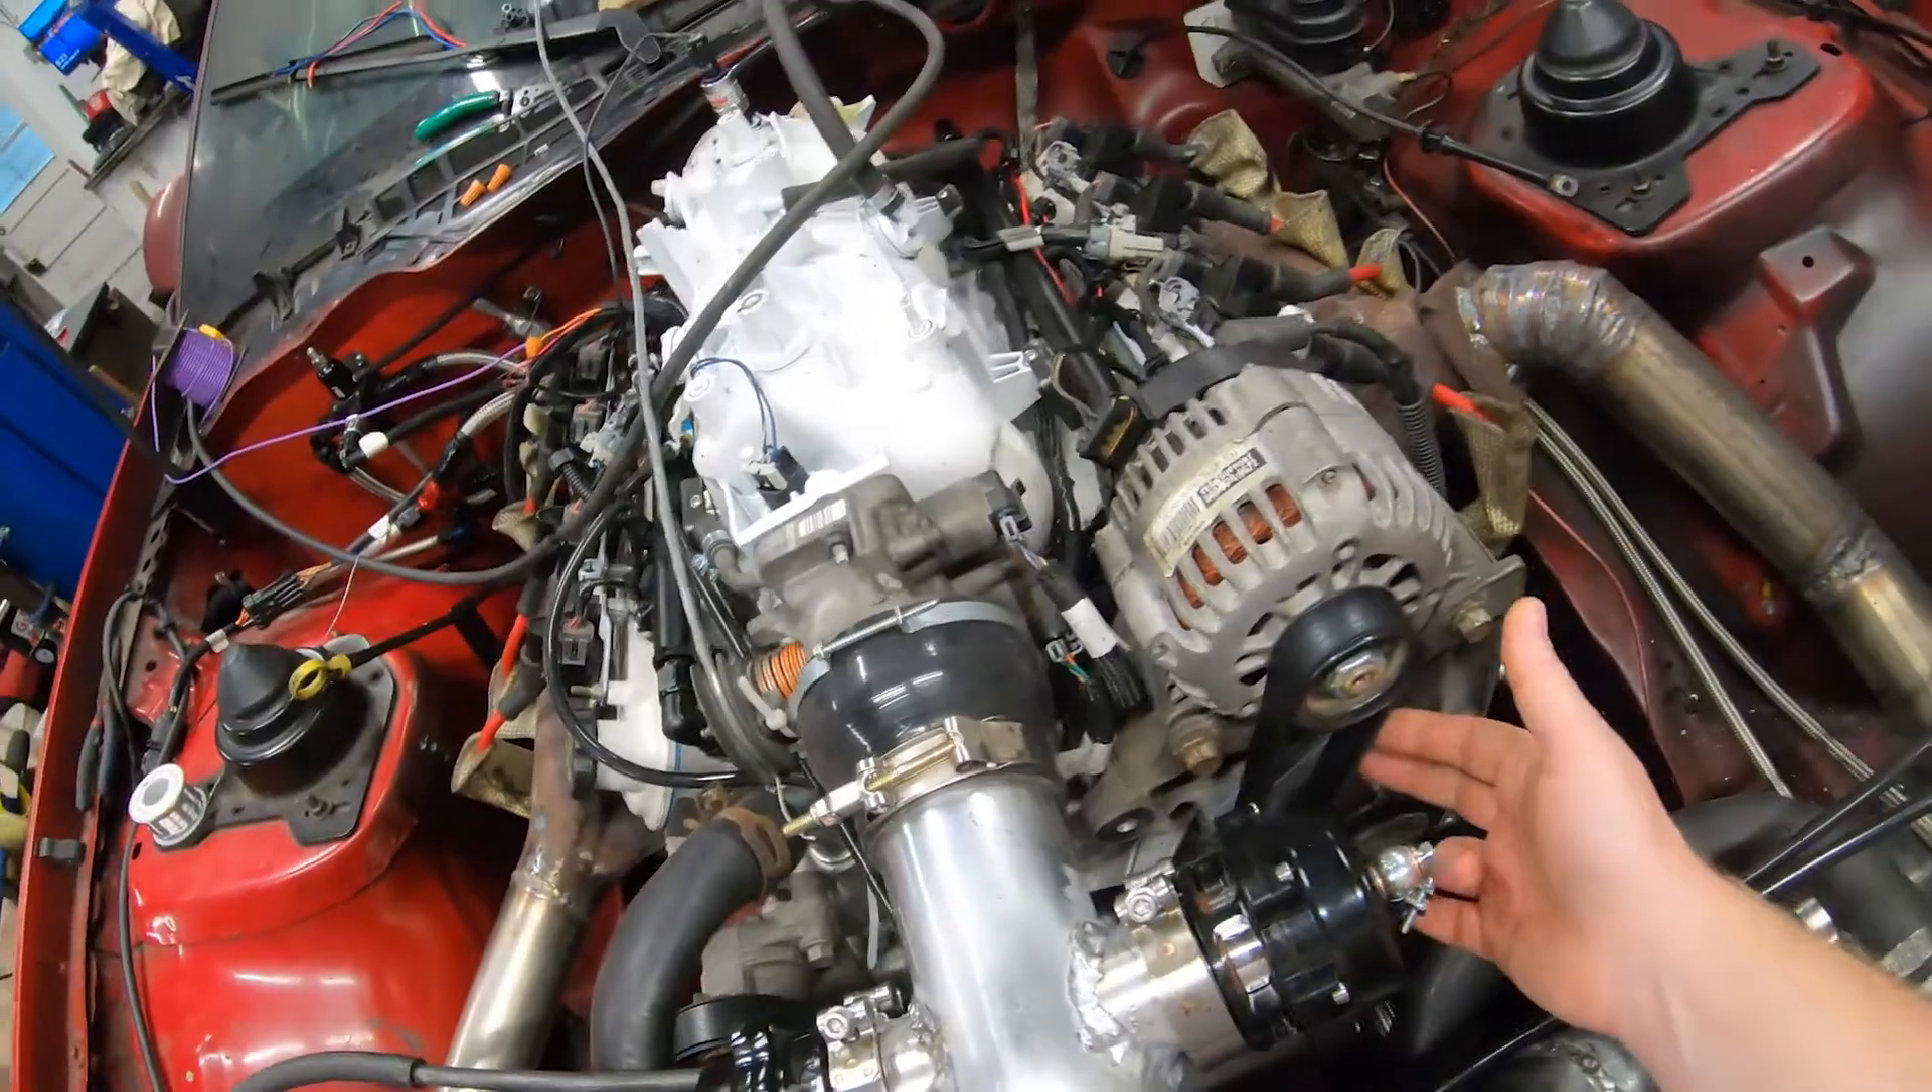We got the alternator on.